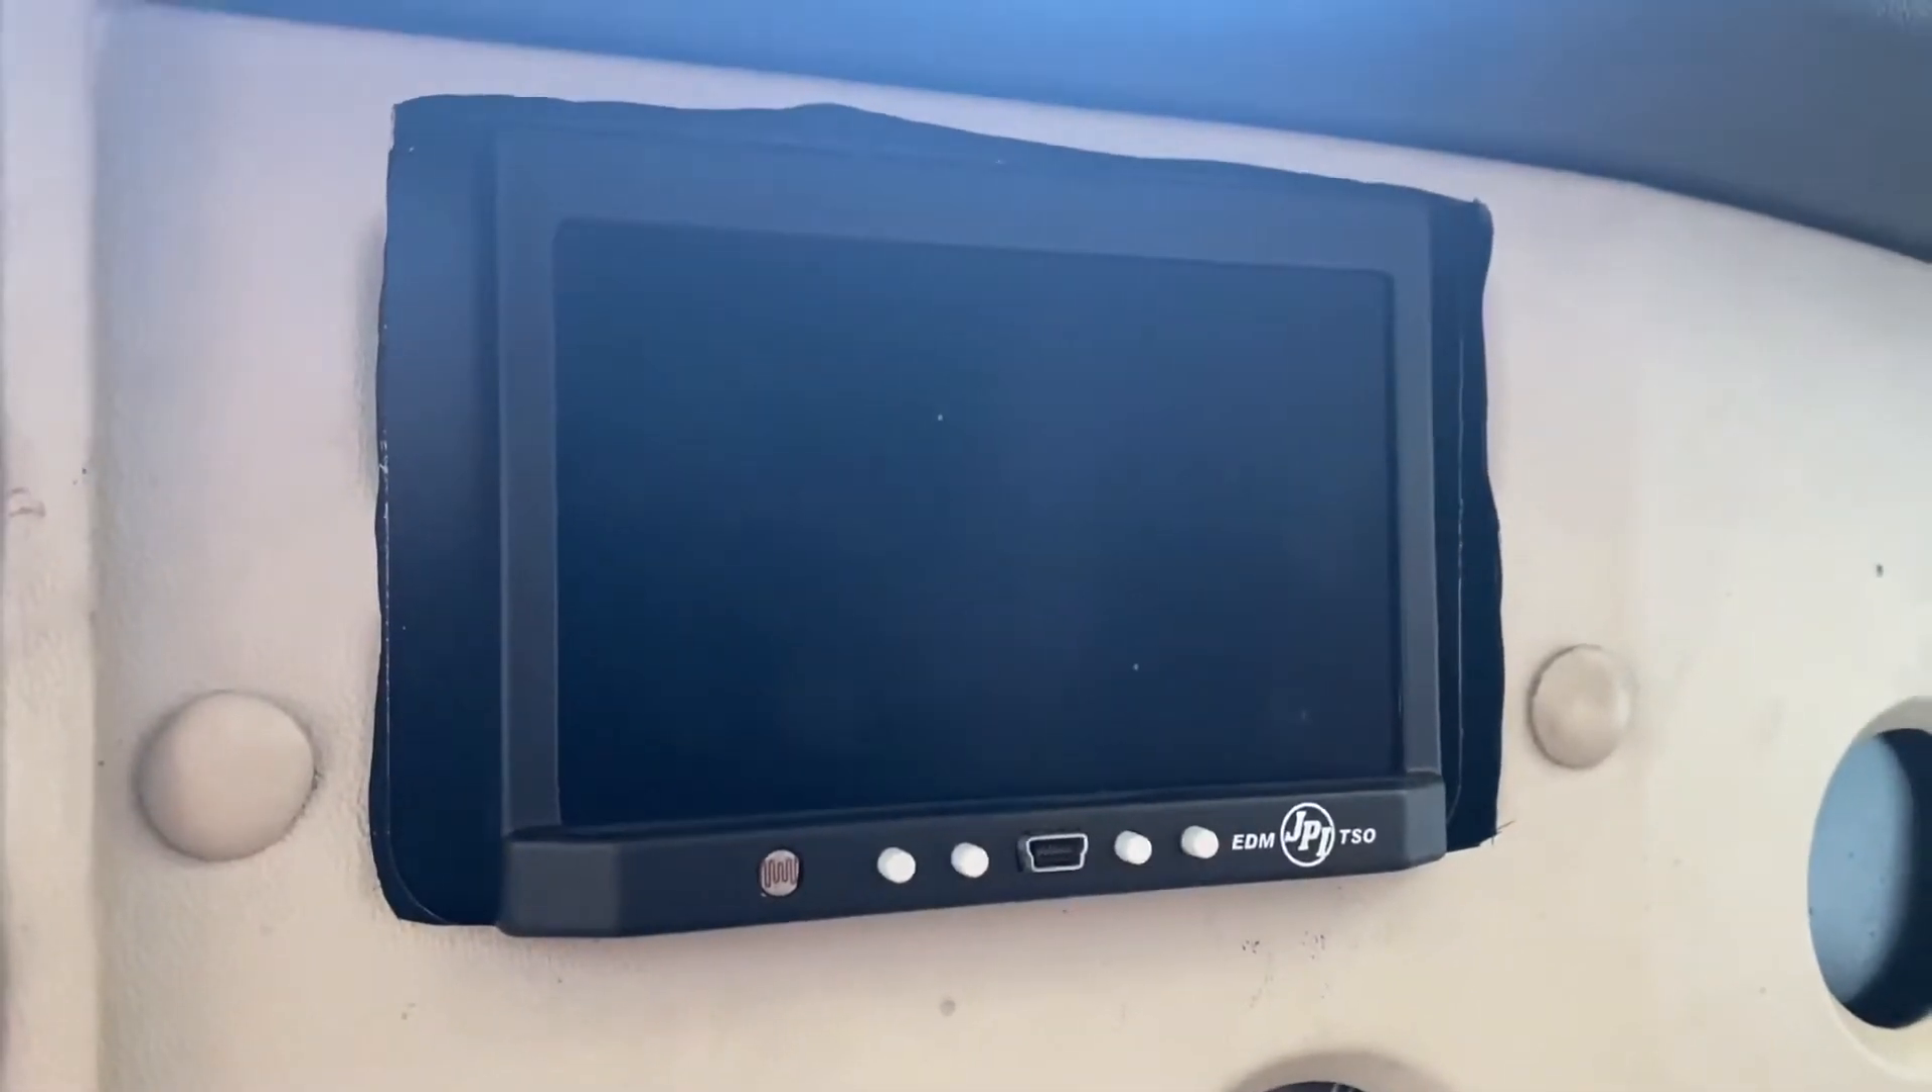The only problem was this panel that goes around it. It doesn't really fit right the way it was cut out and things like that.